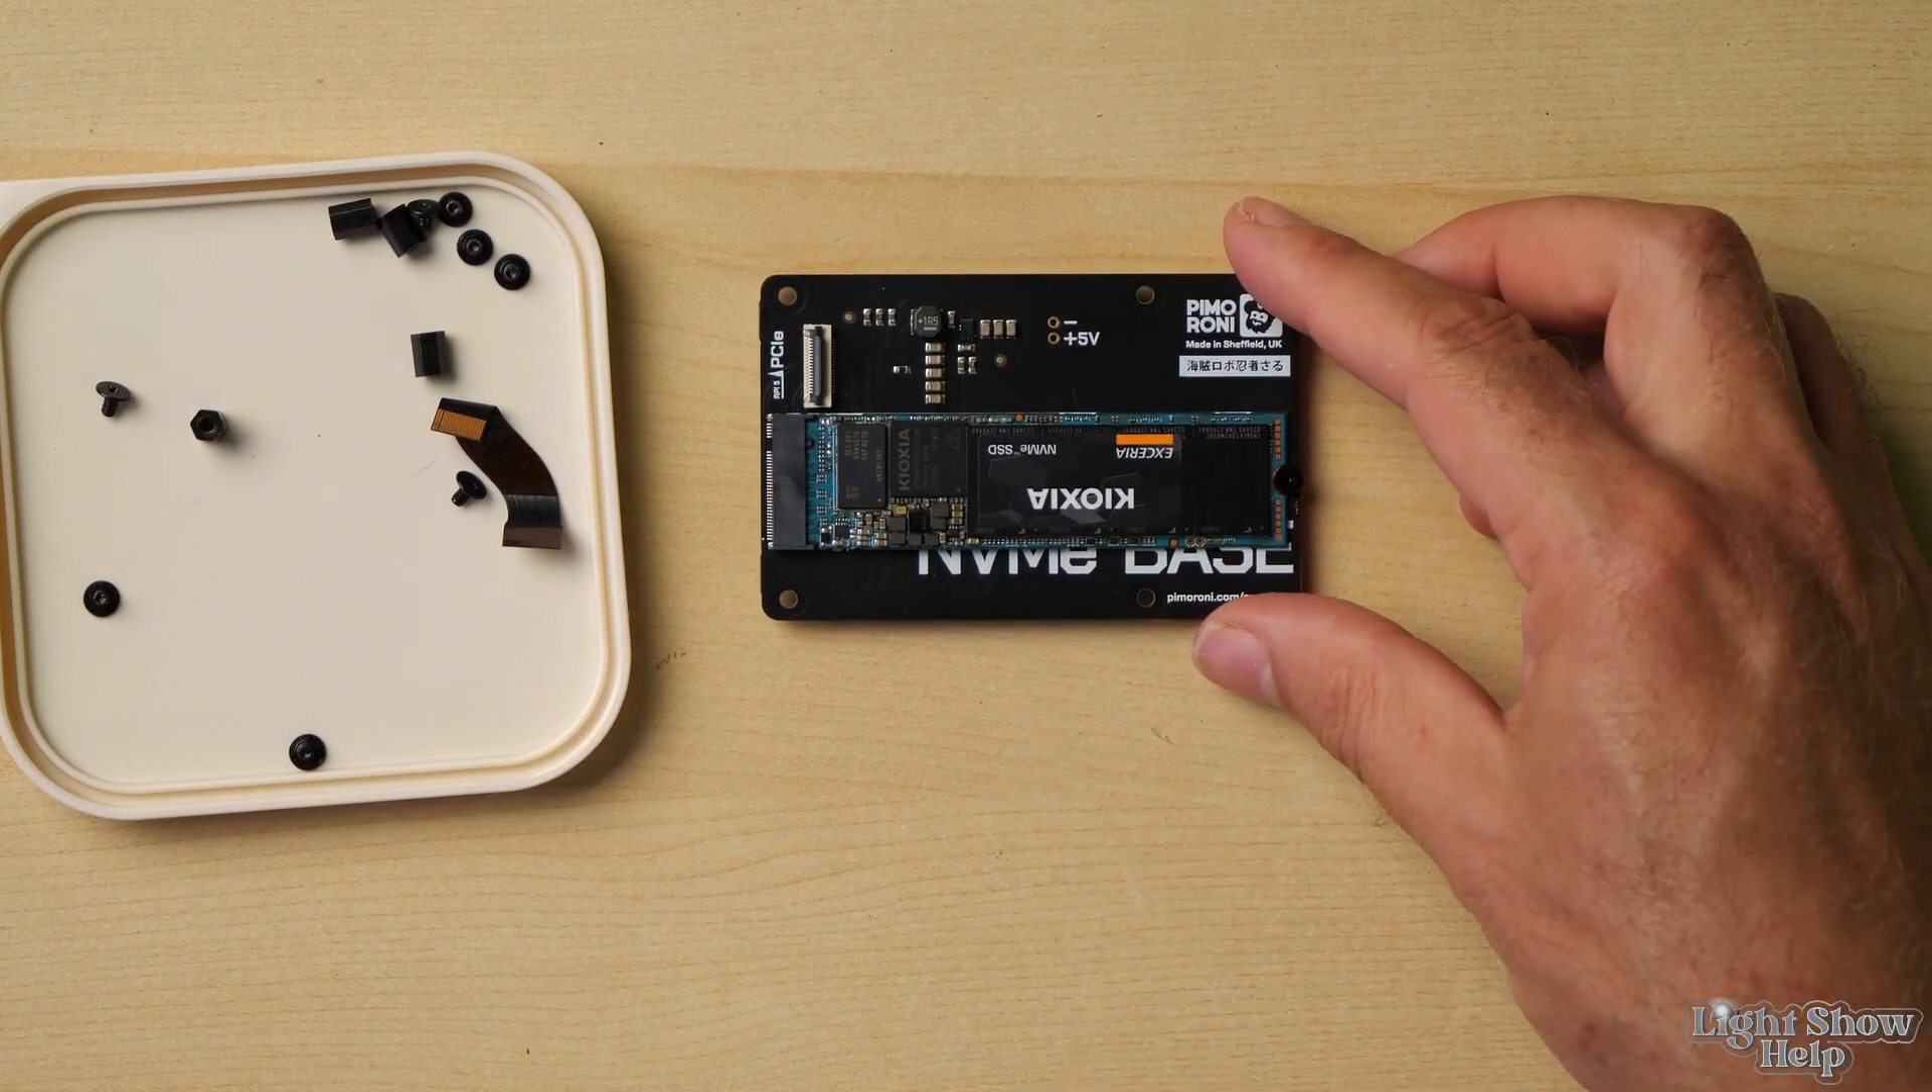So that's the NVMe disk is now mounted on the base.